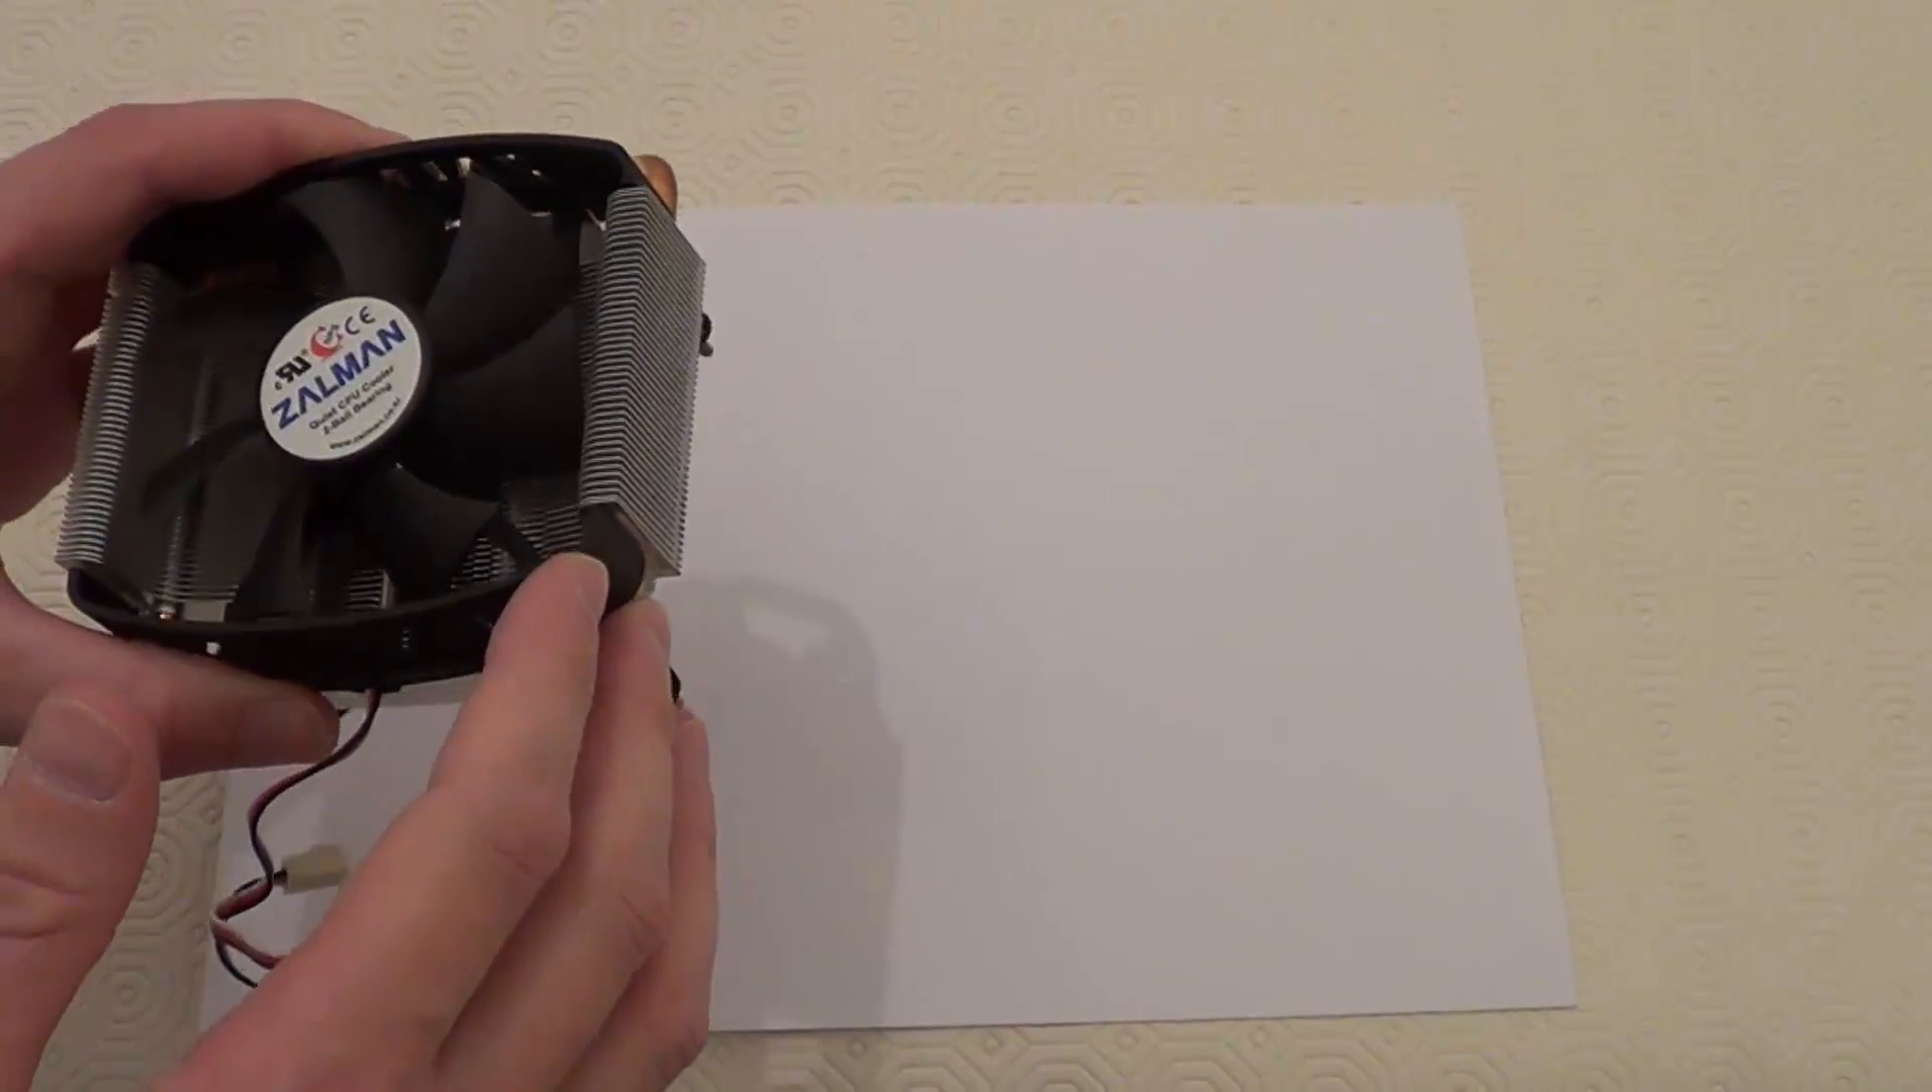So that's the fan back onto the heat sink.